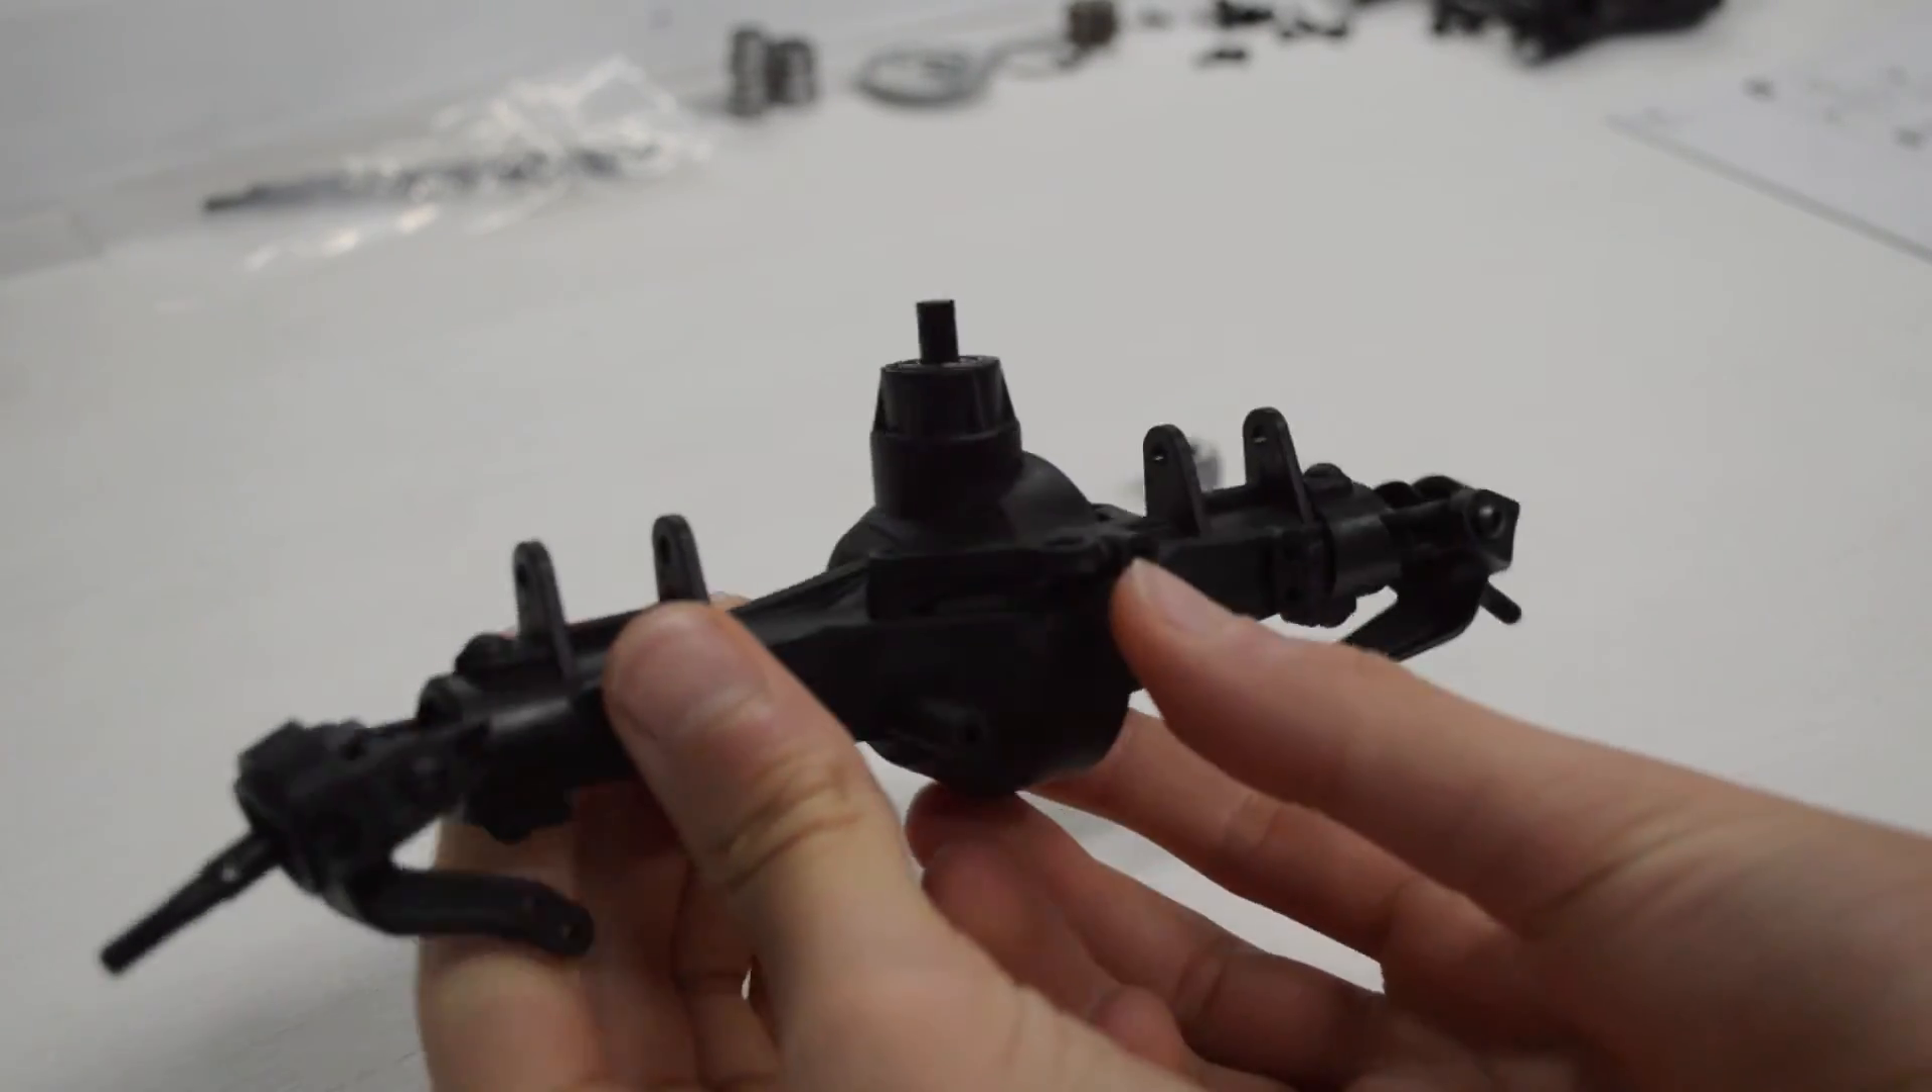As you can see here I've already assembled the front axle and greased up and everything it's all assembled.